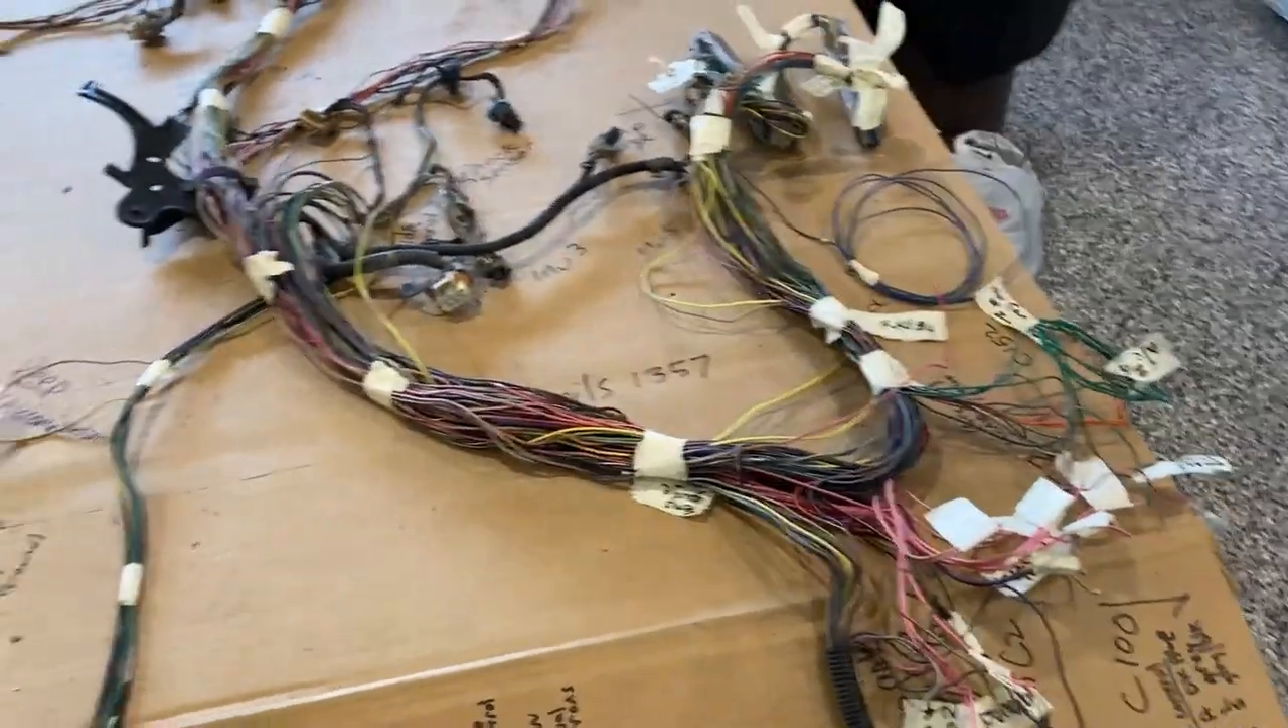We've thinned out the harness. We haven't covered it up yet. We still have a few things to wrap up.